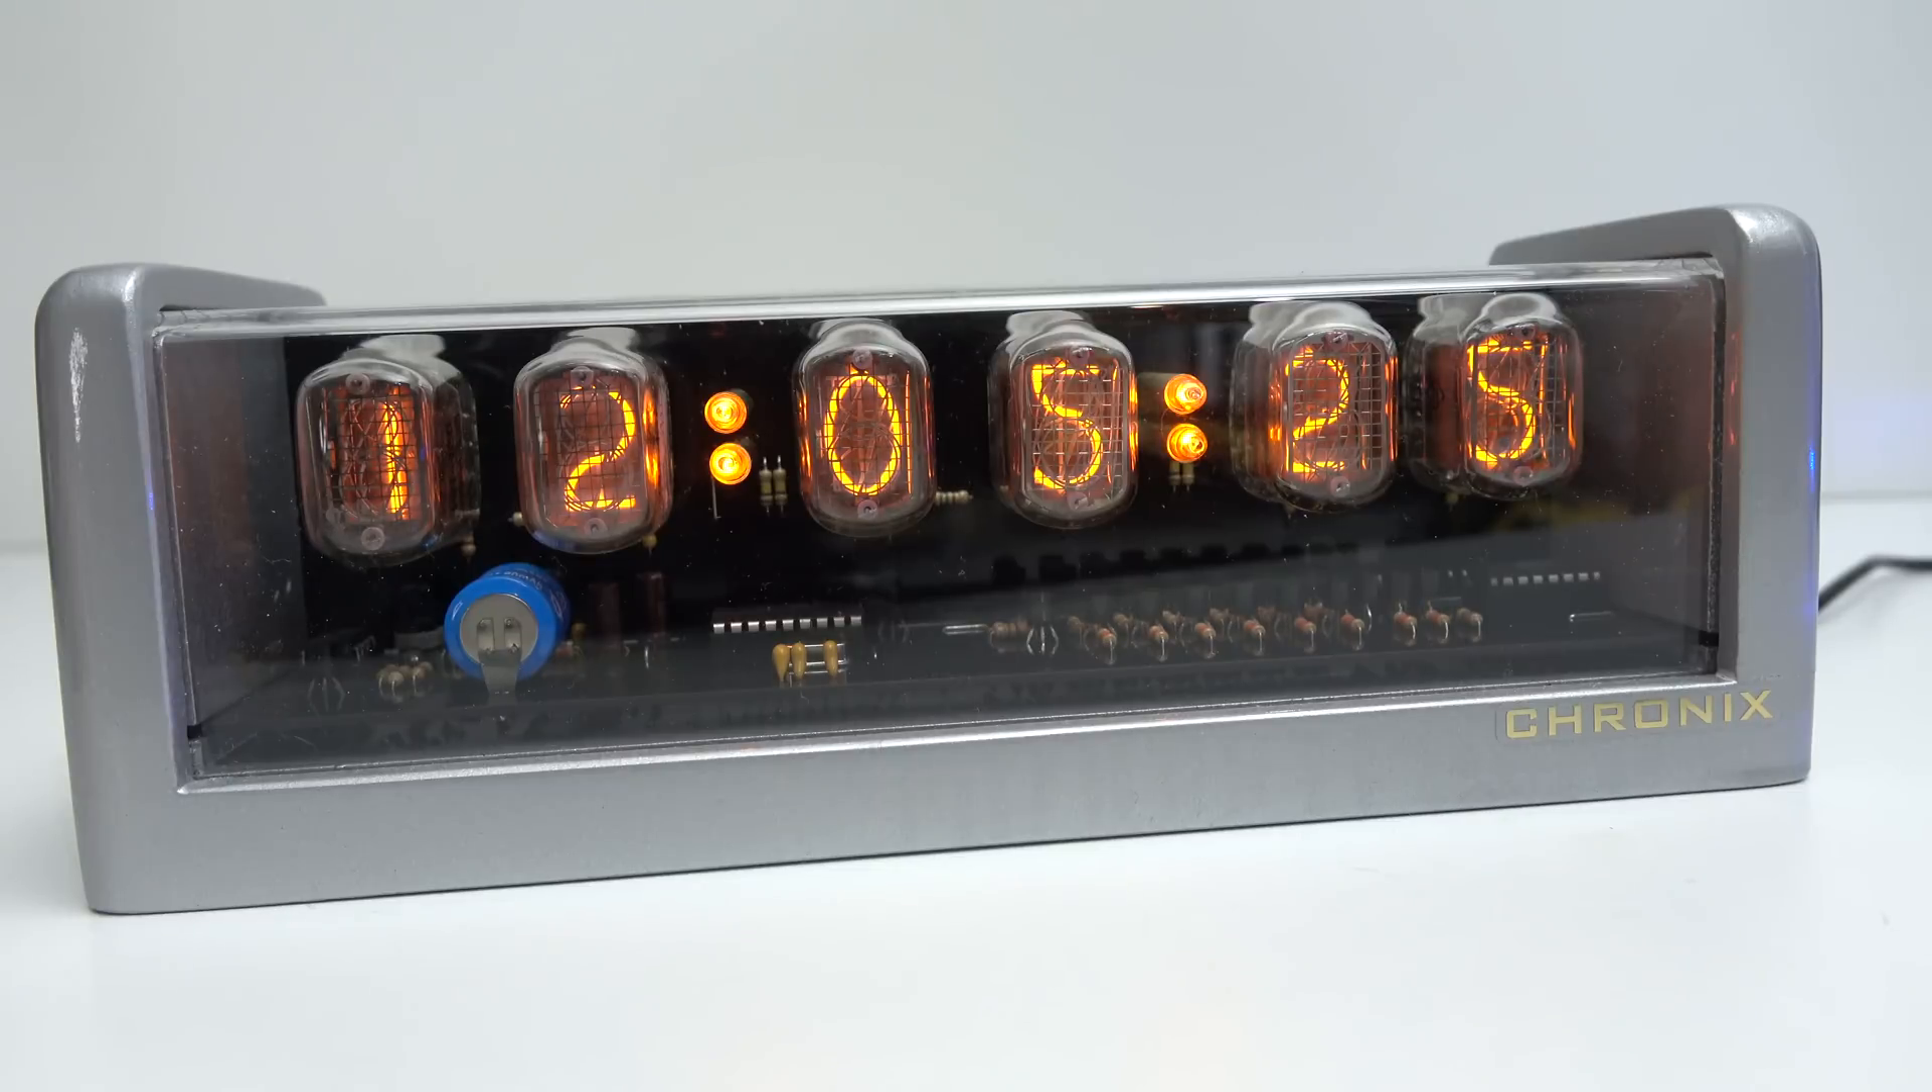The only issue I've really got is this case and the fact that those digits are just too close to the top of it.